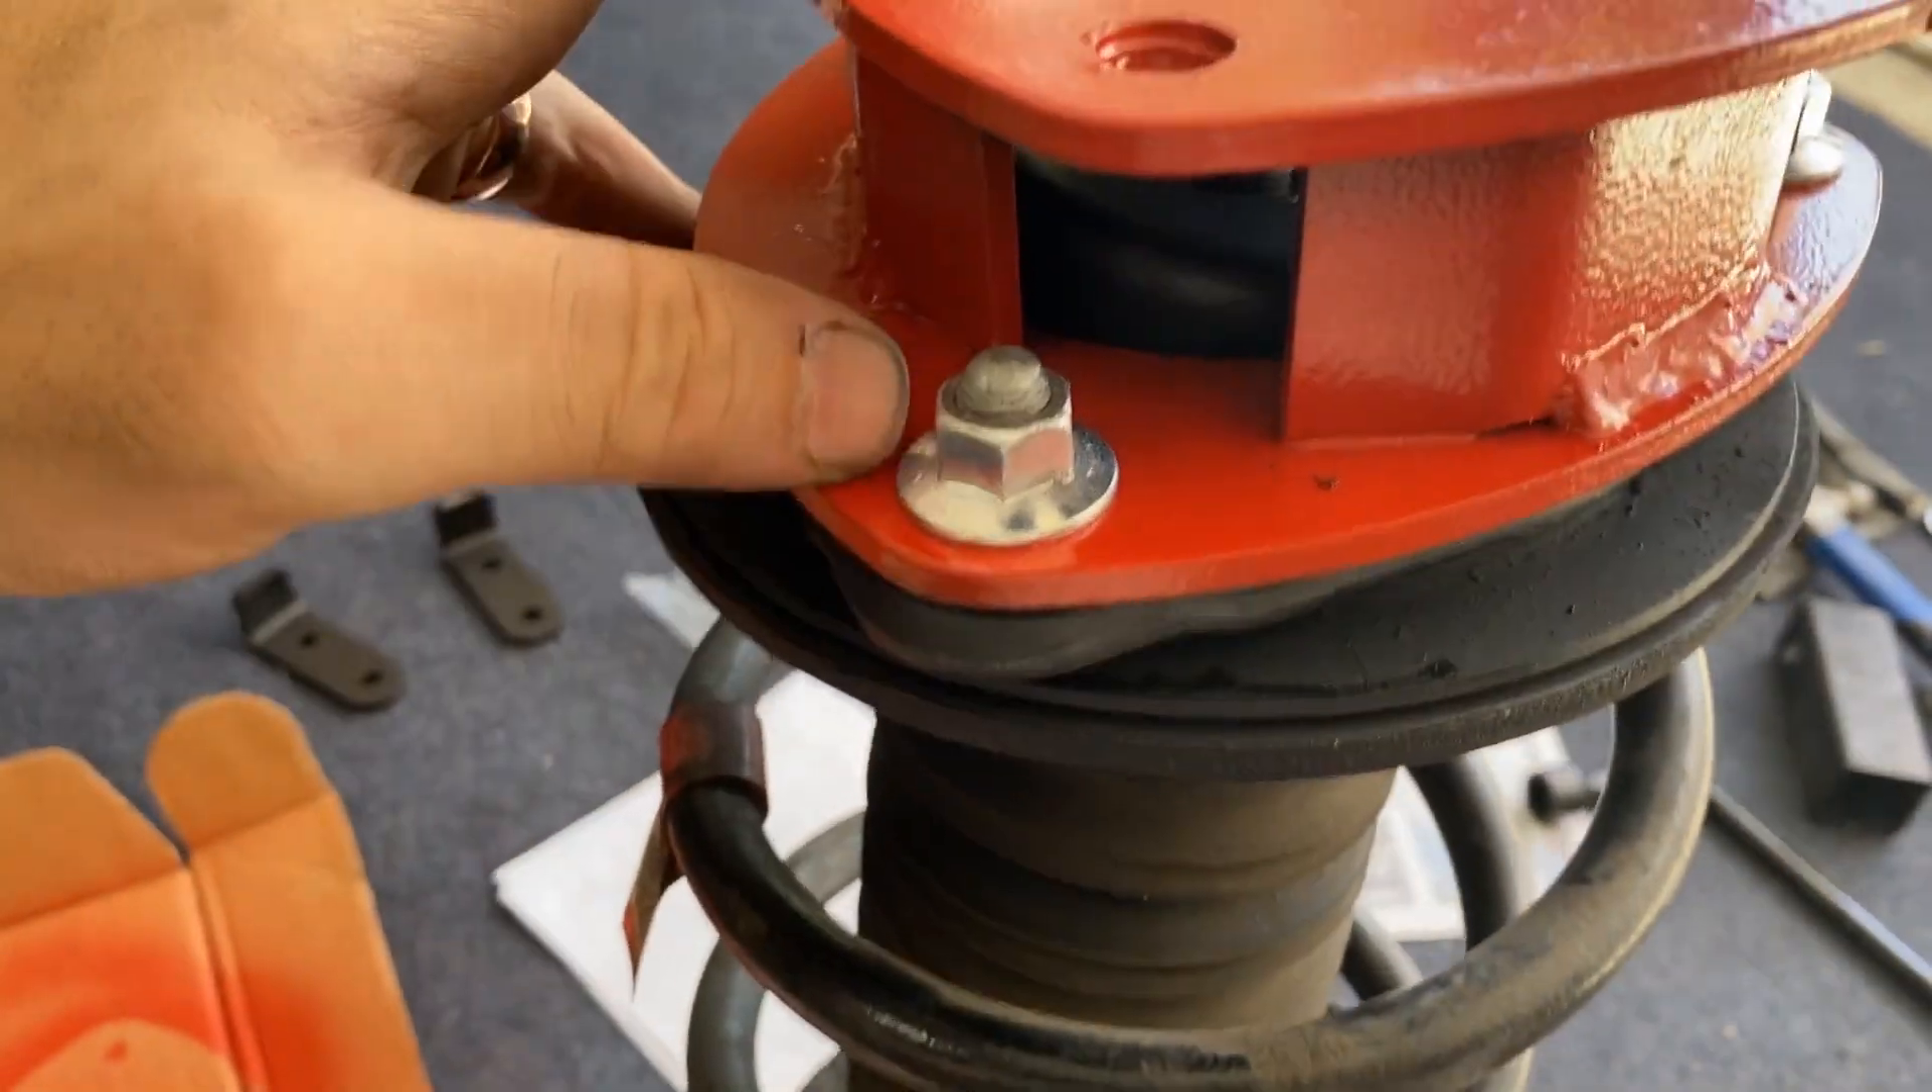Got the strut assembly all removed.